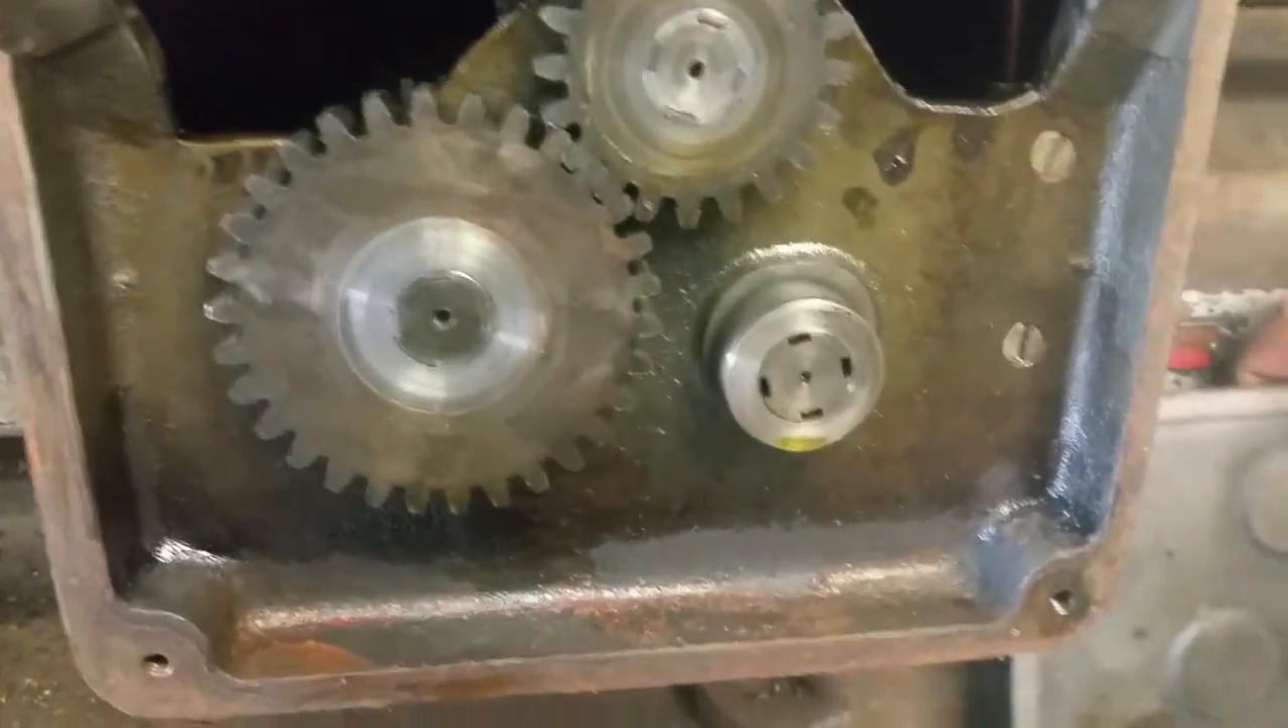Uh i took this four bolt lower plate off and i can see these gears.